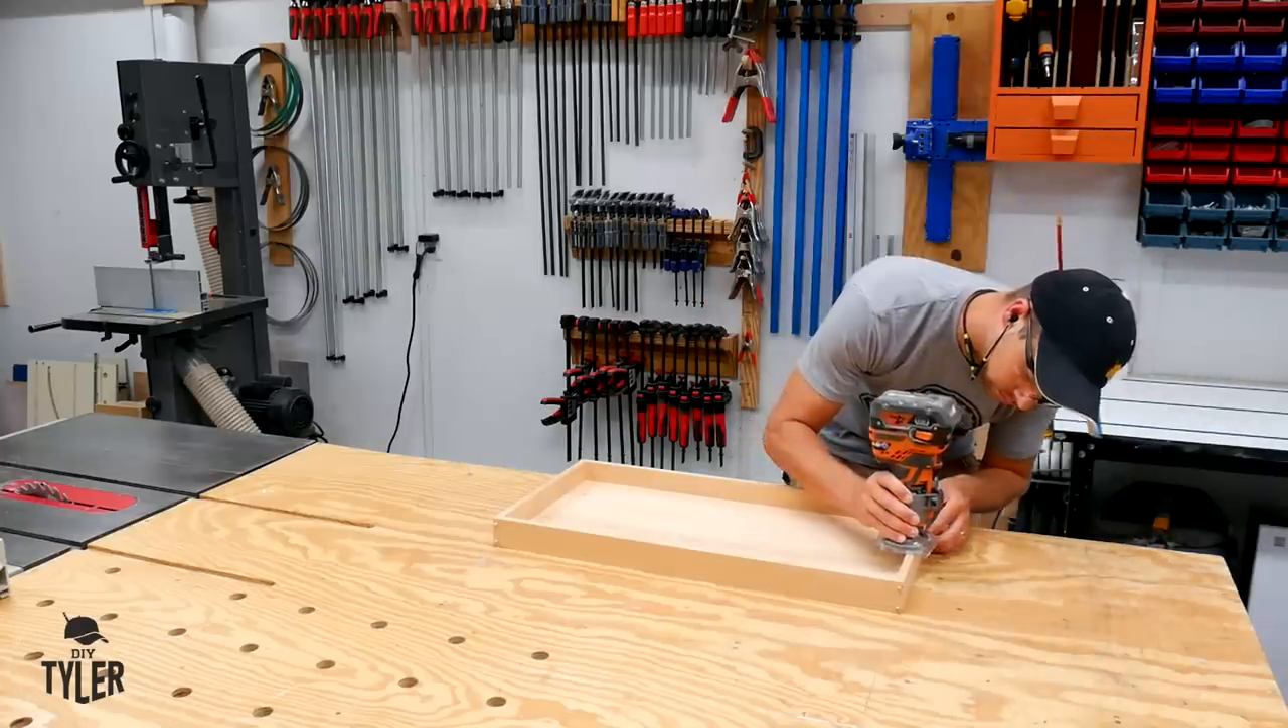At this point the assembly of the tray is complete and it's time to add a few finishing touches.